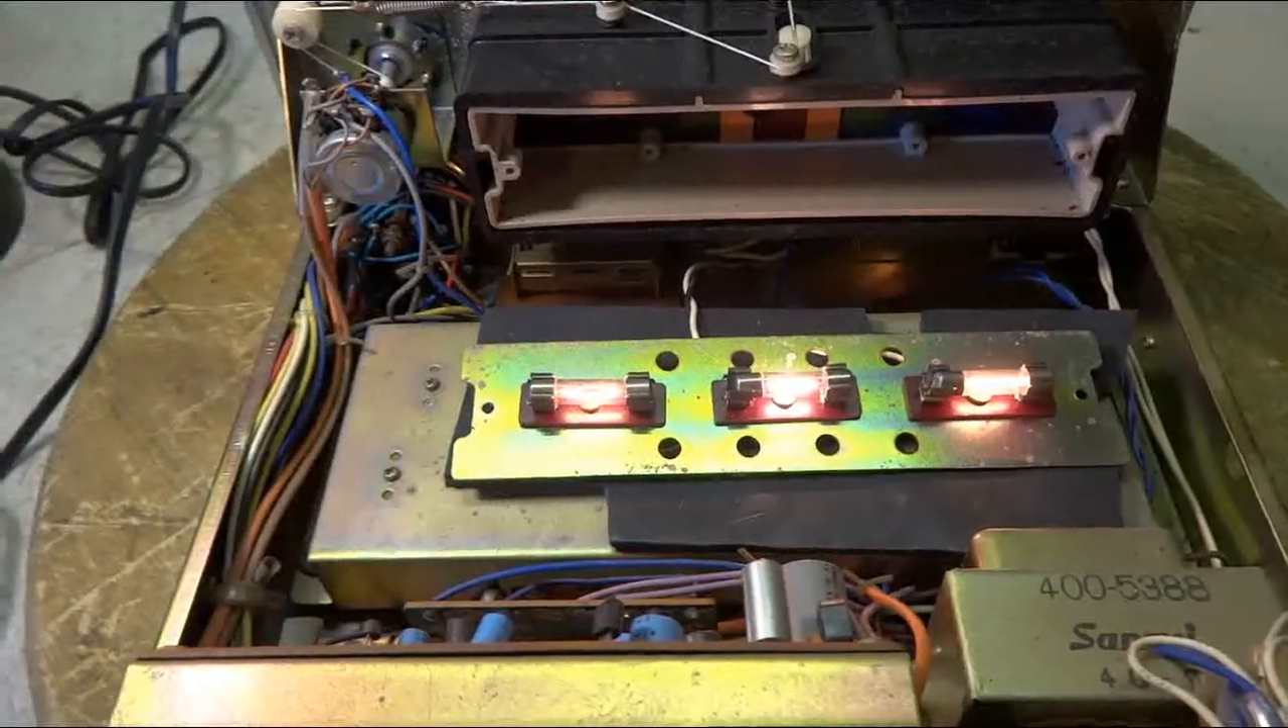I stuck three new bulbs in there and now at least they all light up.